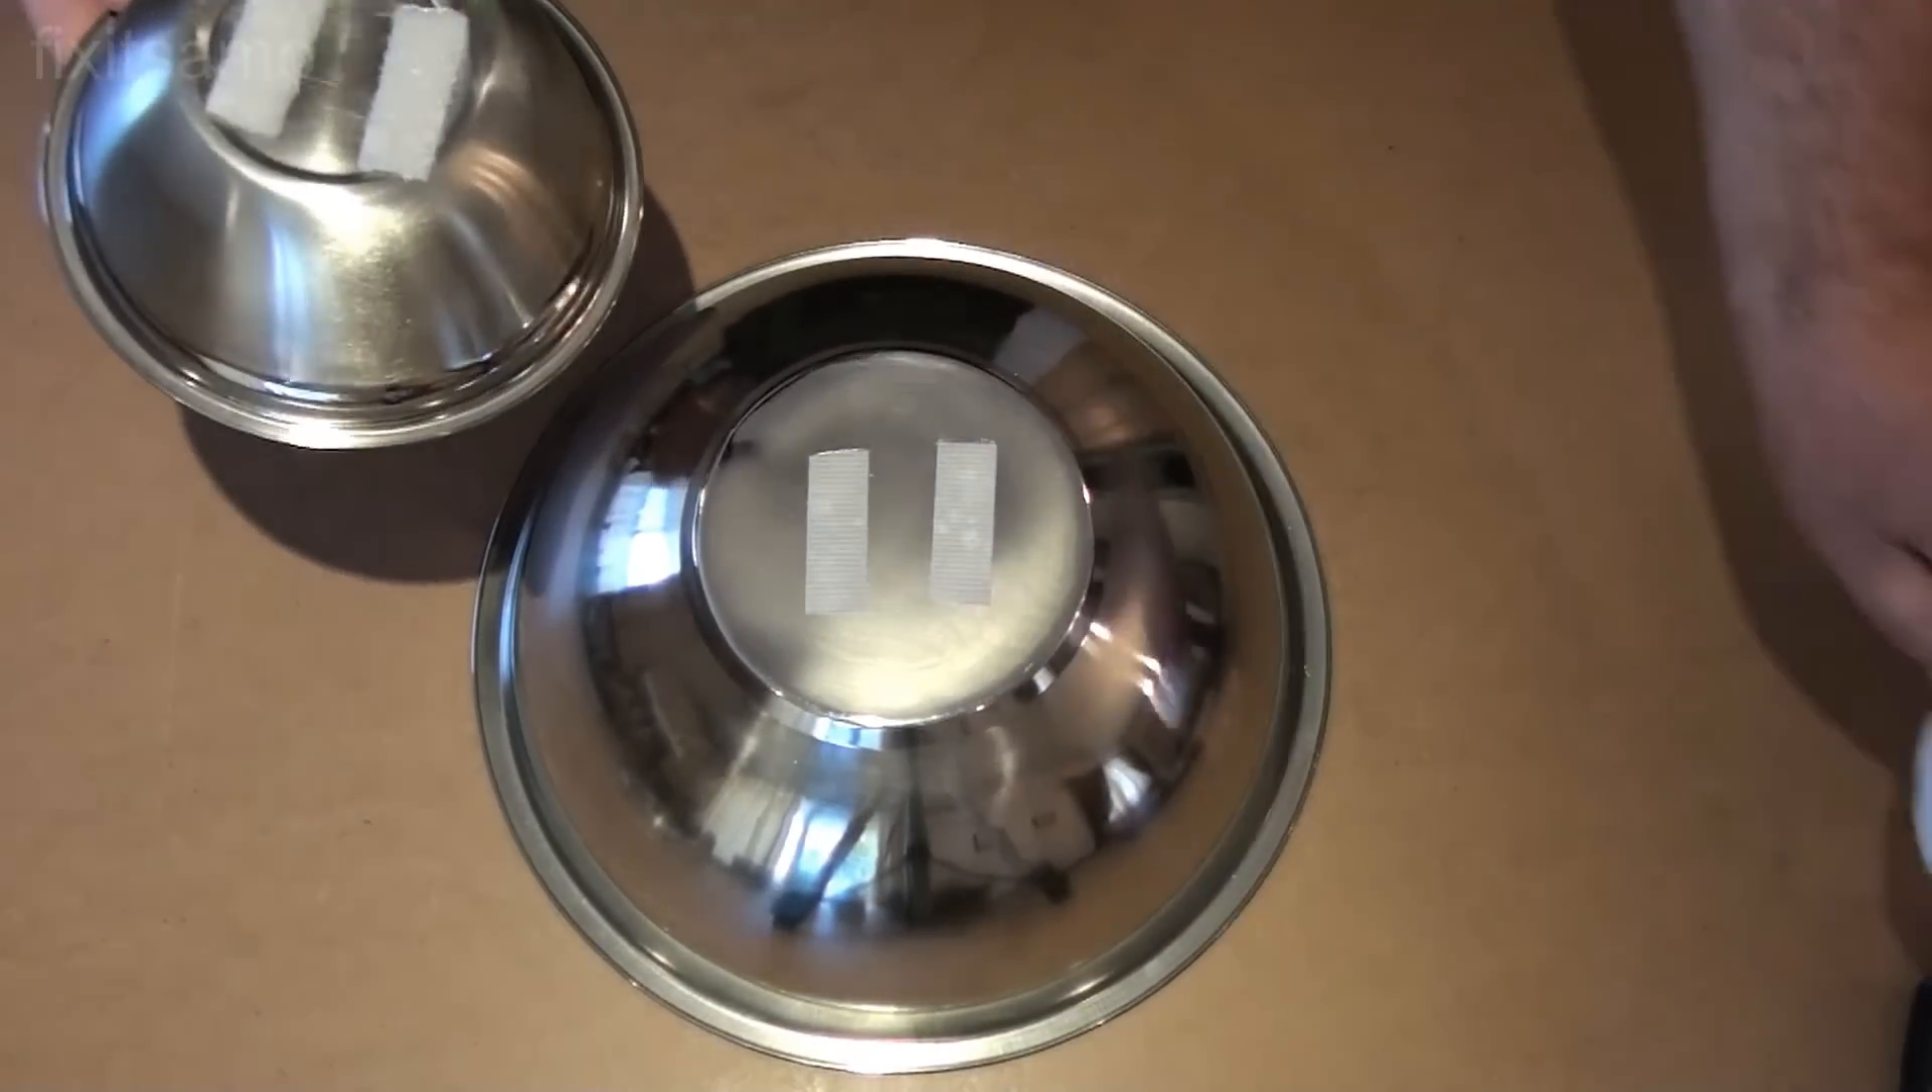And now what I've done here I've put the velcro on both sides like this.